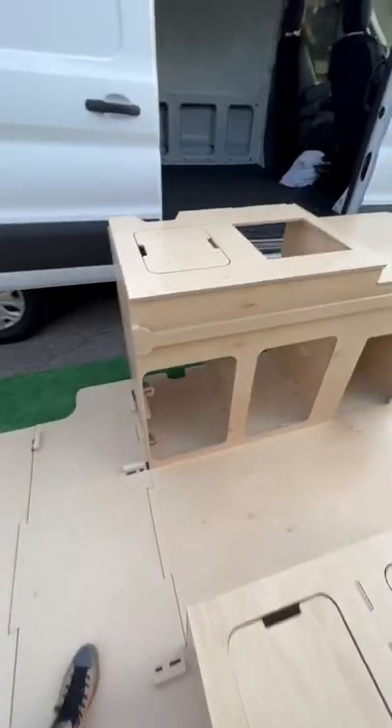Now, we still have to add some cabinet doors and hinges, but it's so cool to see how it's all coming together.